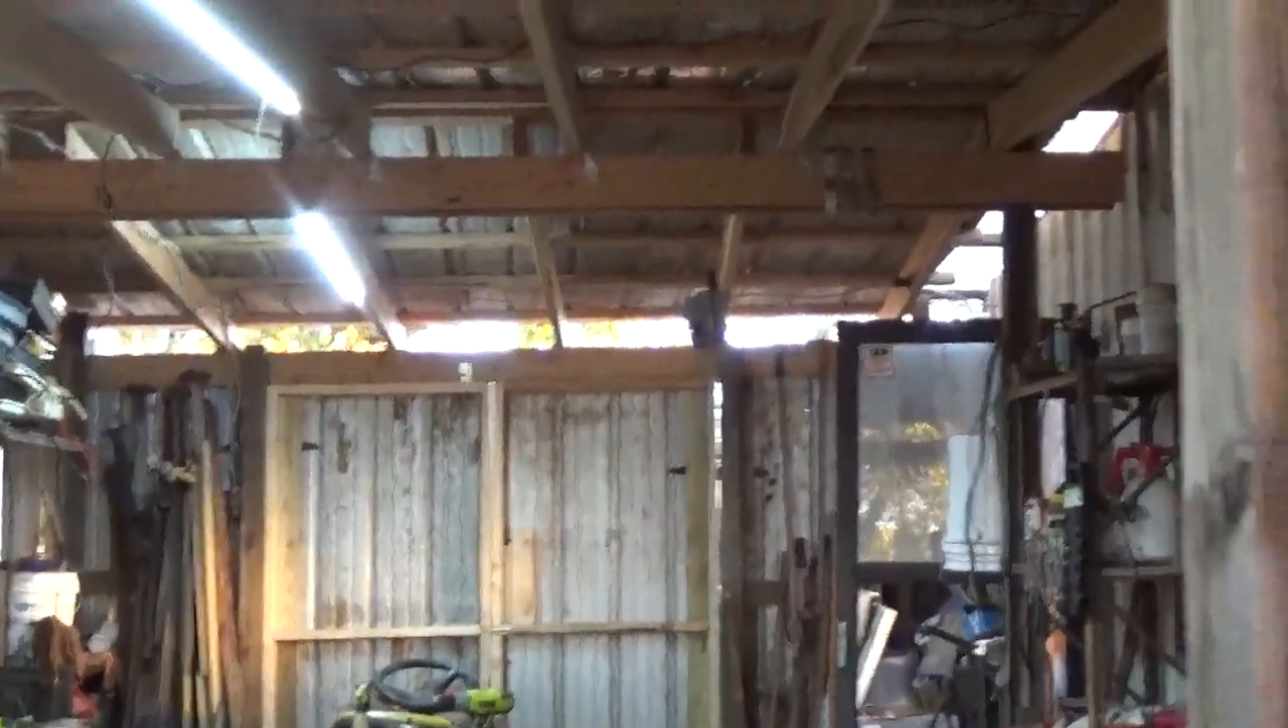I've got the doors to the south built. I've still got to close in the rafters up there.